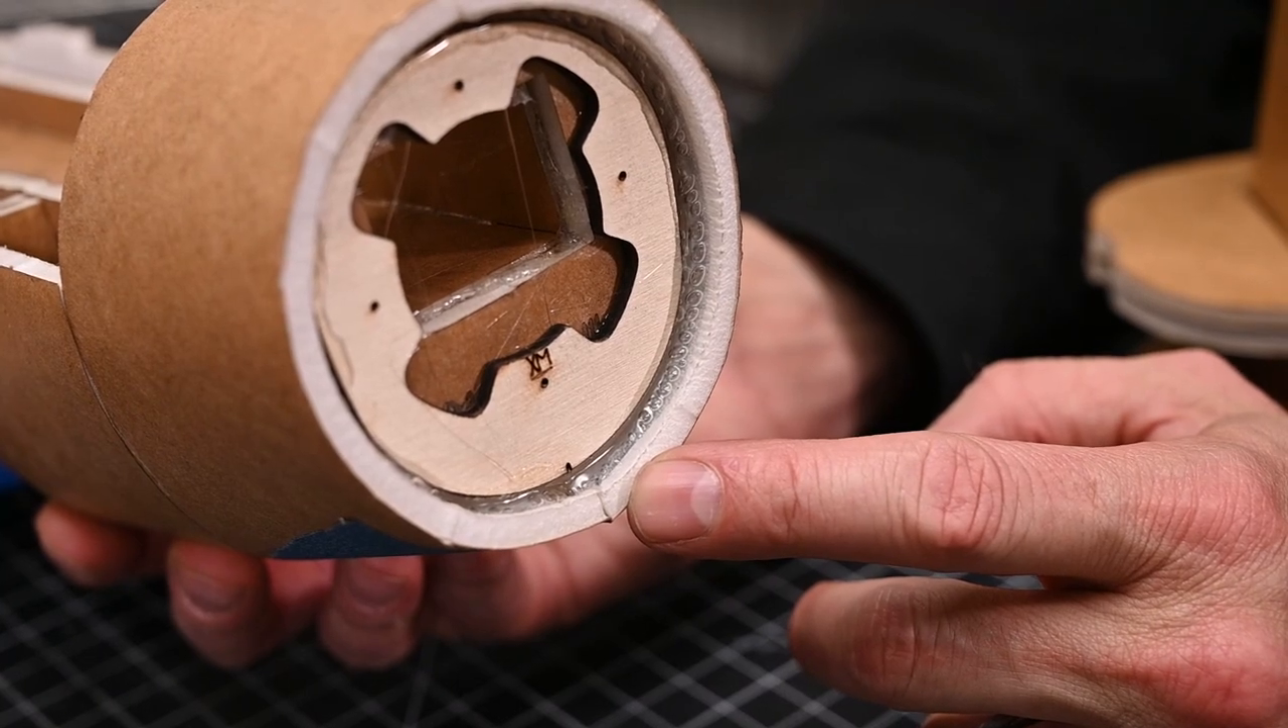Once your PowerPod has been installed, you'll notice that I've put a heavy bead of glue between the edge of the firewall and the skin.